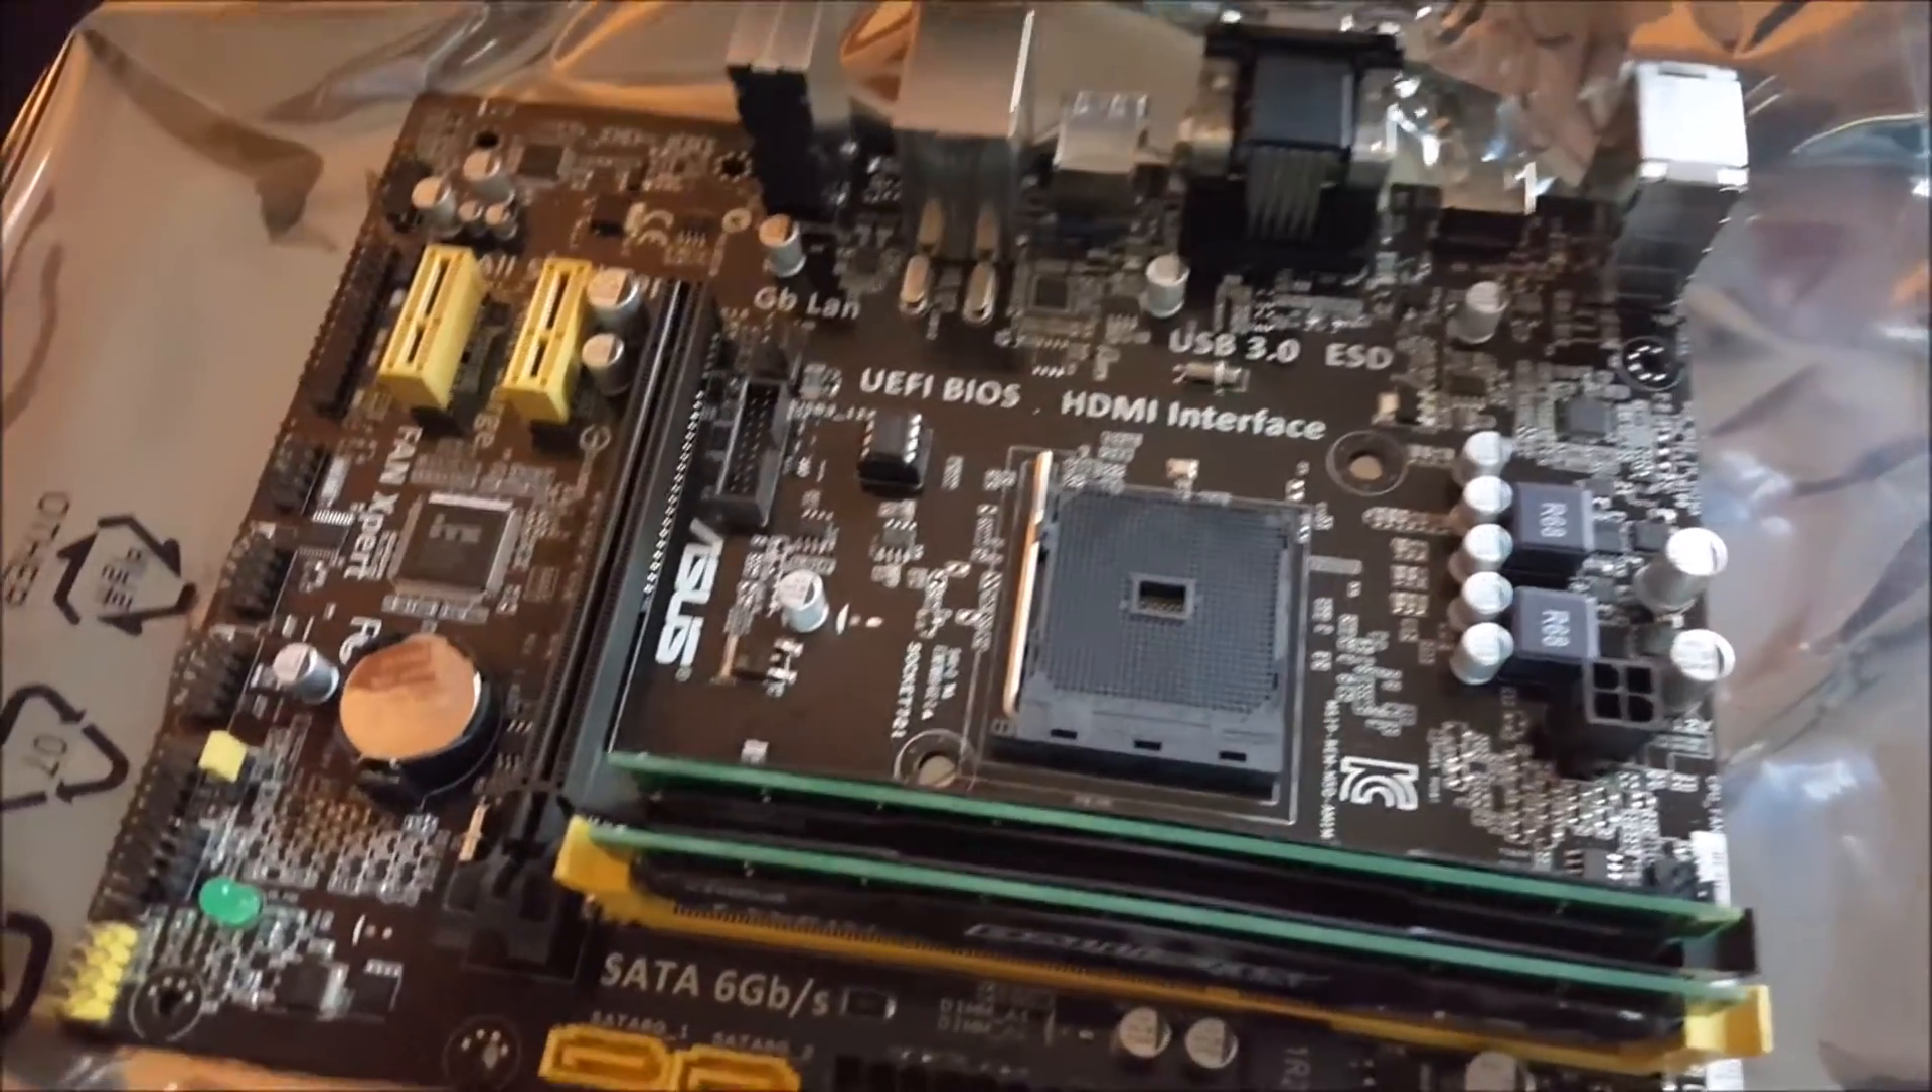So this is my motherboard and as I already said I already installed the RAM.